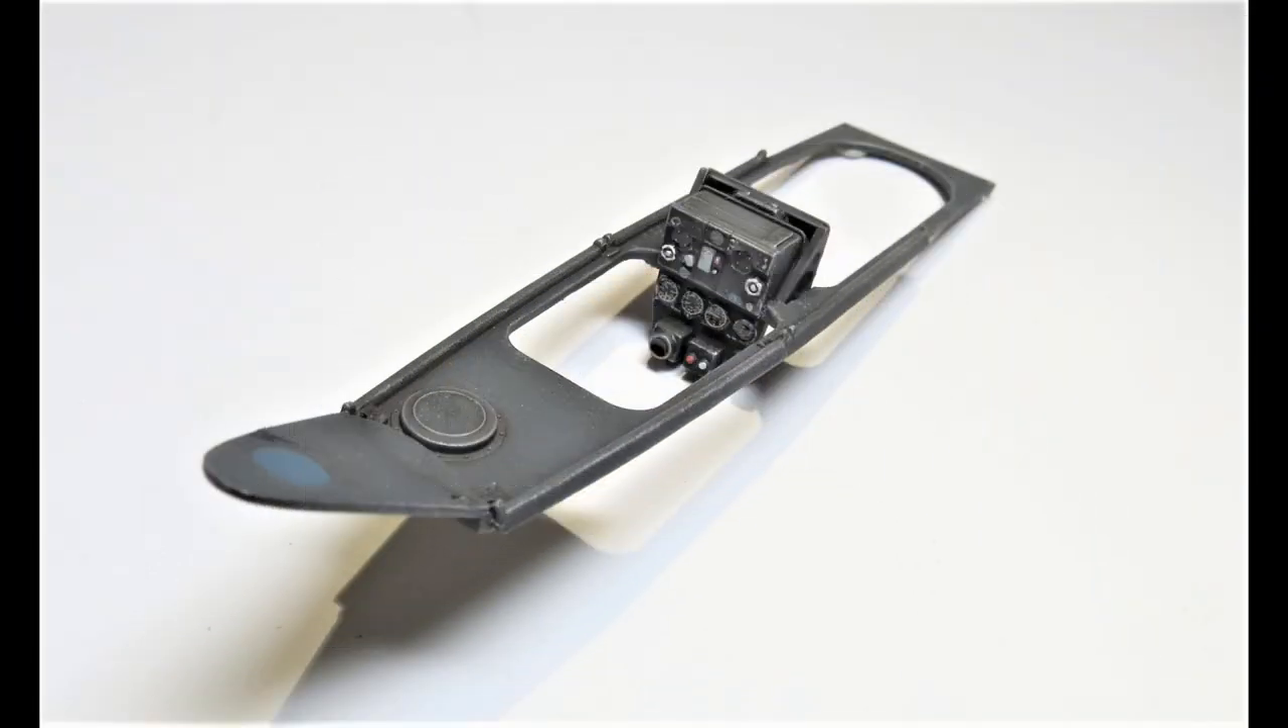That's the upper frame completed that sits above the cockpit. With the rear instrument panel. That's done now. Weathered.